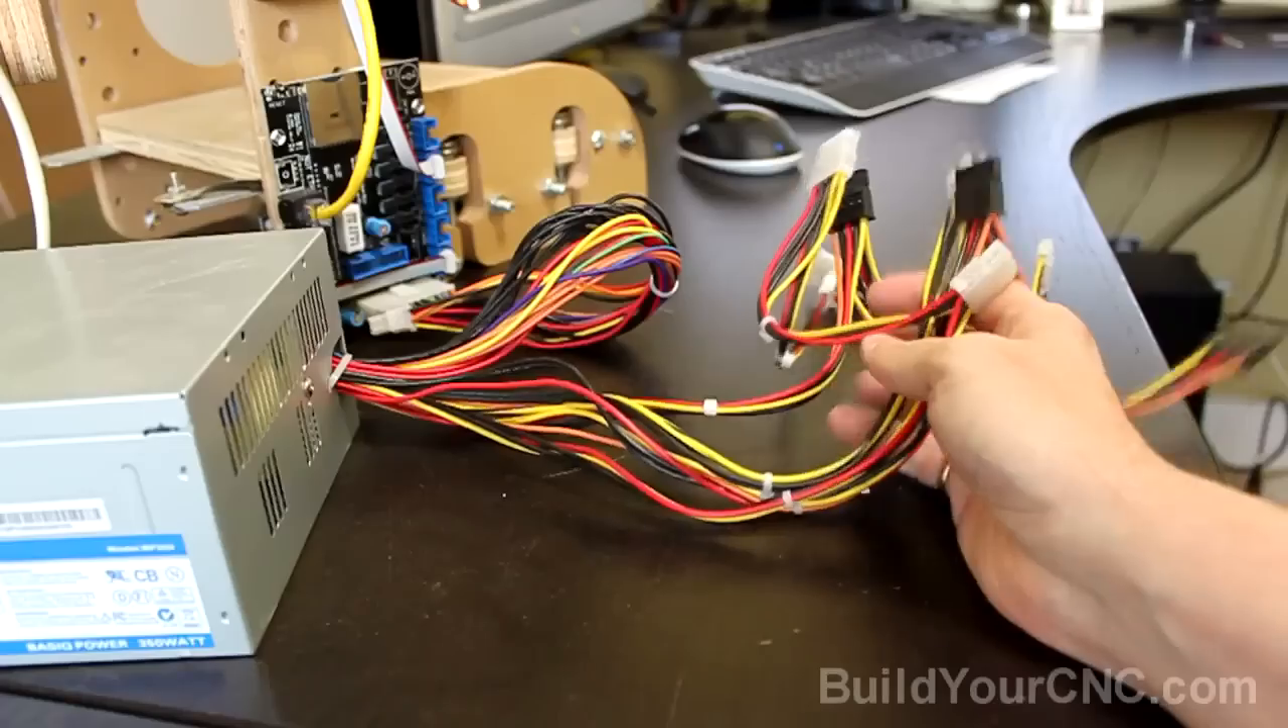There's a lot of wires that are just, you know, kind of hanging around.